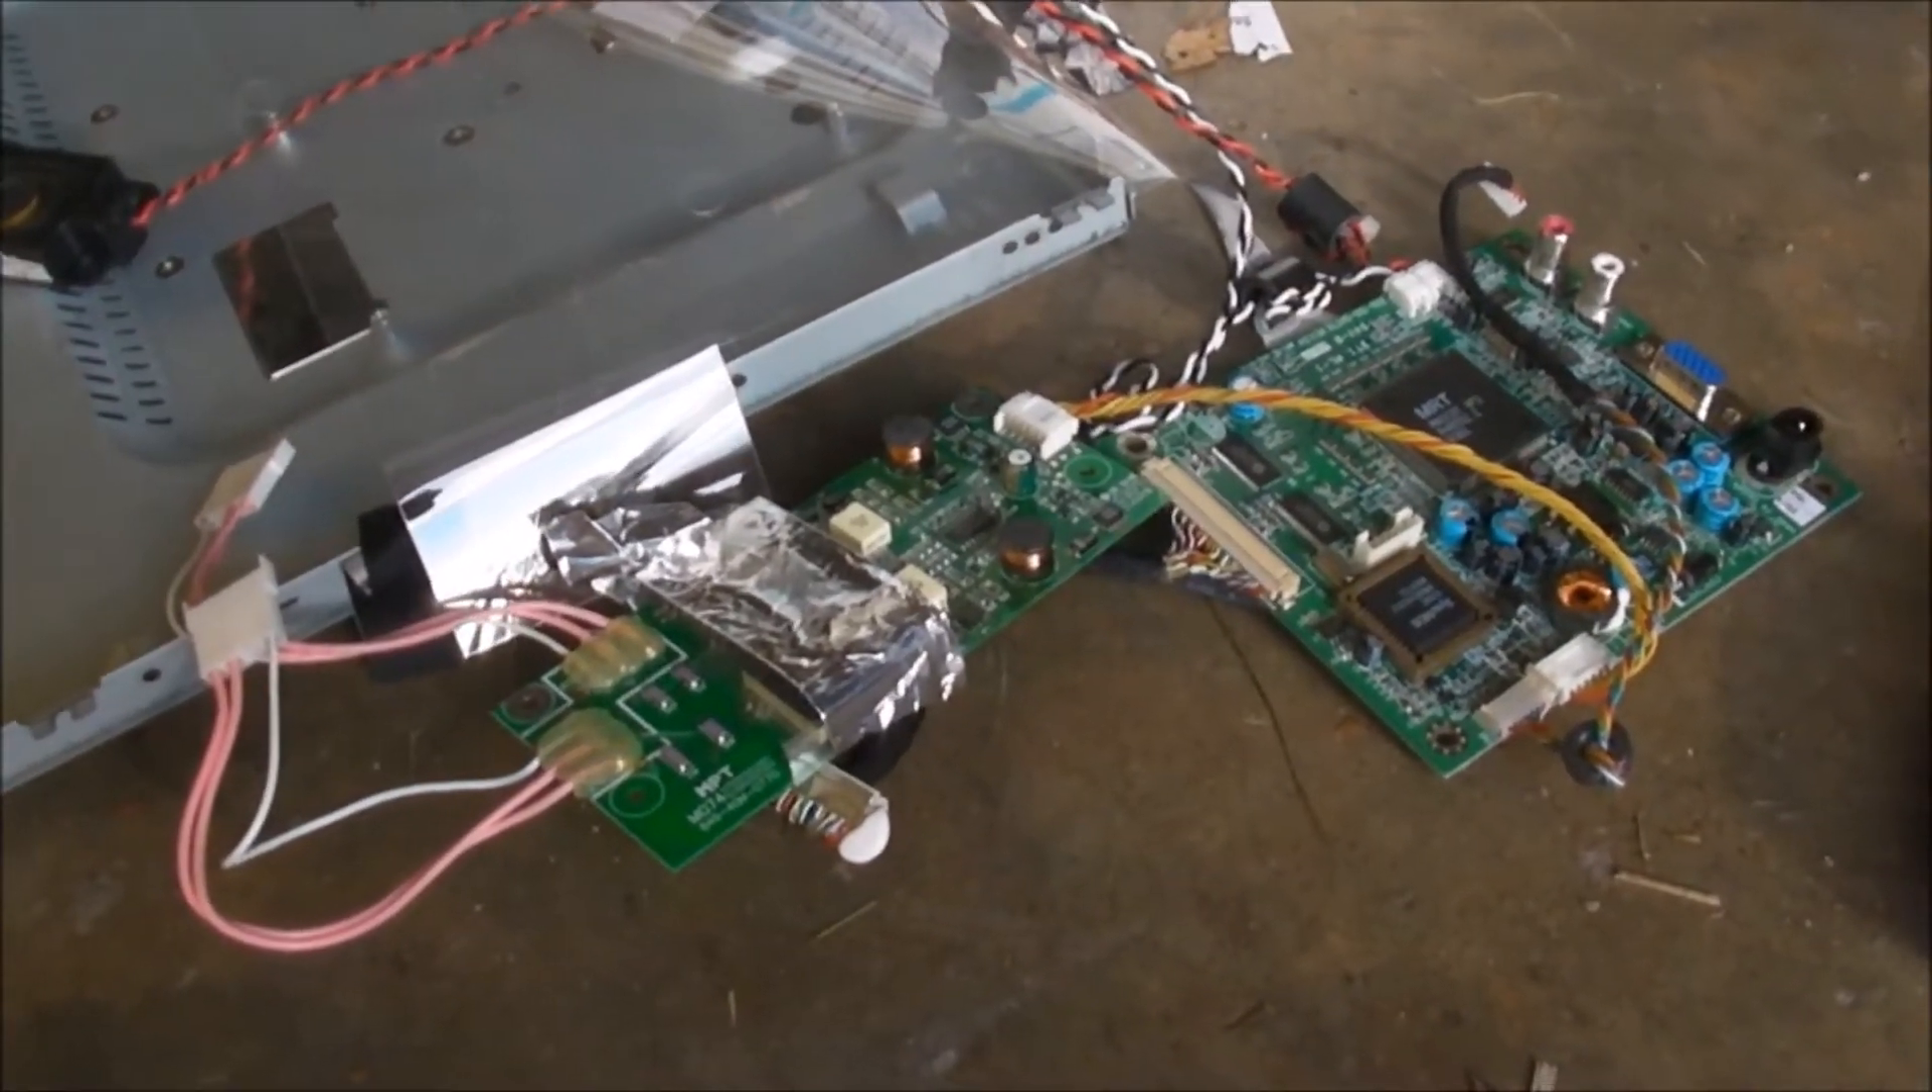Okay, so here's all those guts taken out of the inner case.